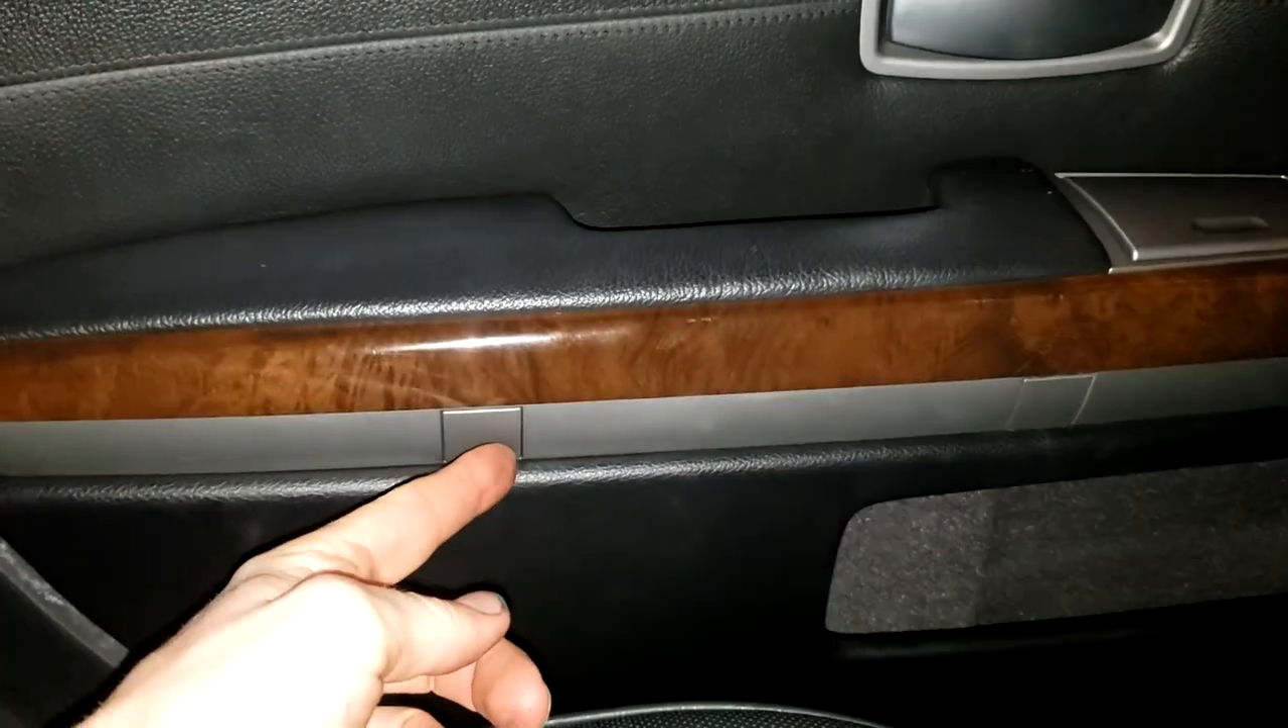Now i got the door panel put on.